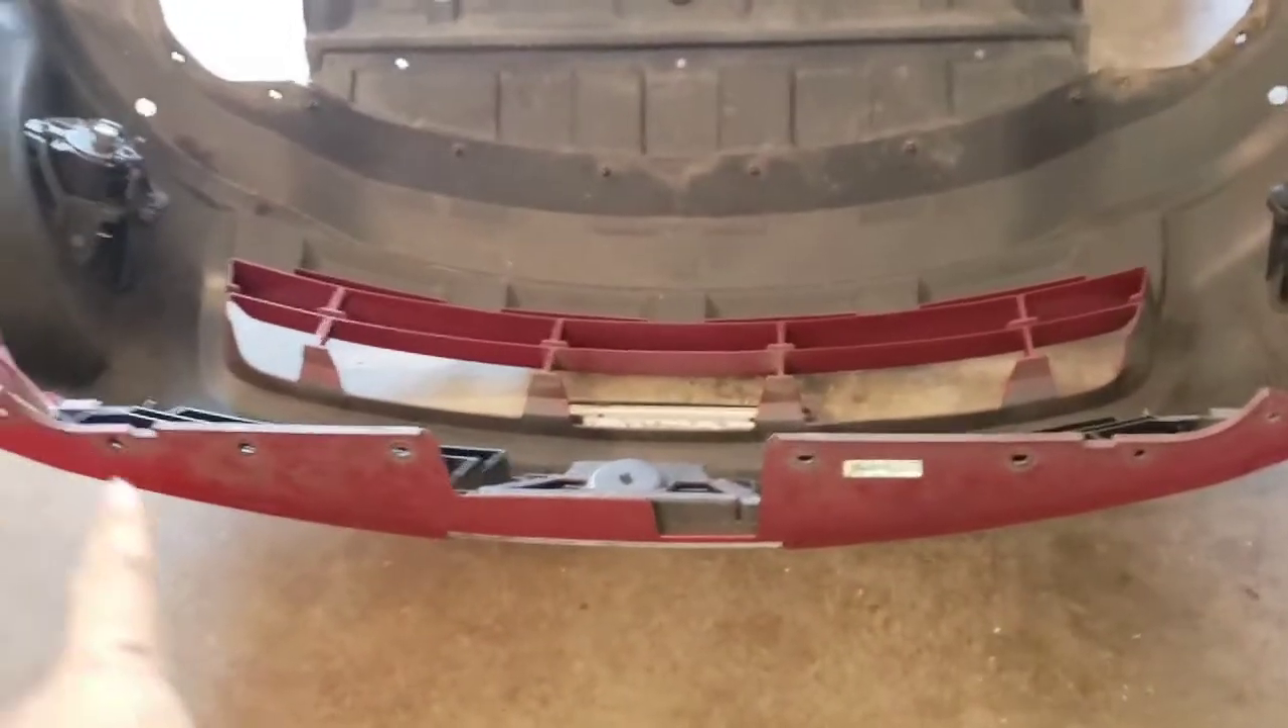As you can see the bumper is out.